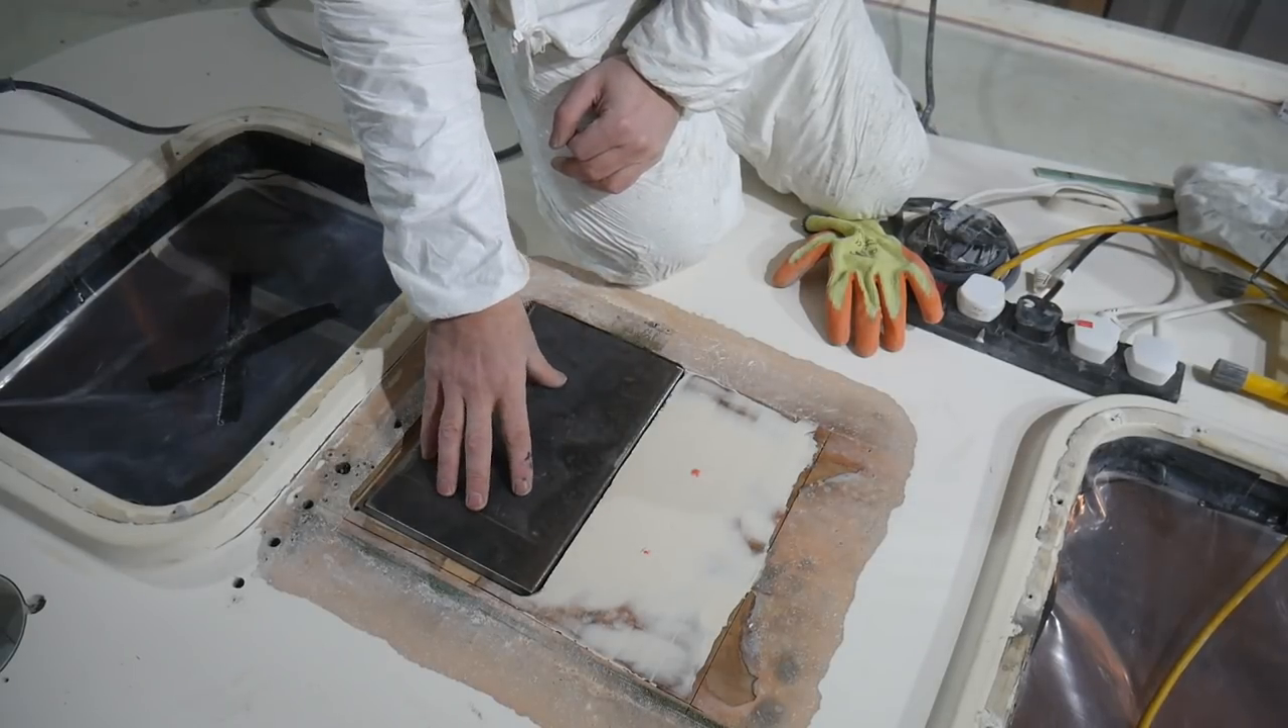Here's this piece of mild steel which I've put into this core cavity which goes underneath the mast step.